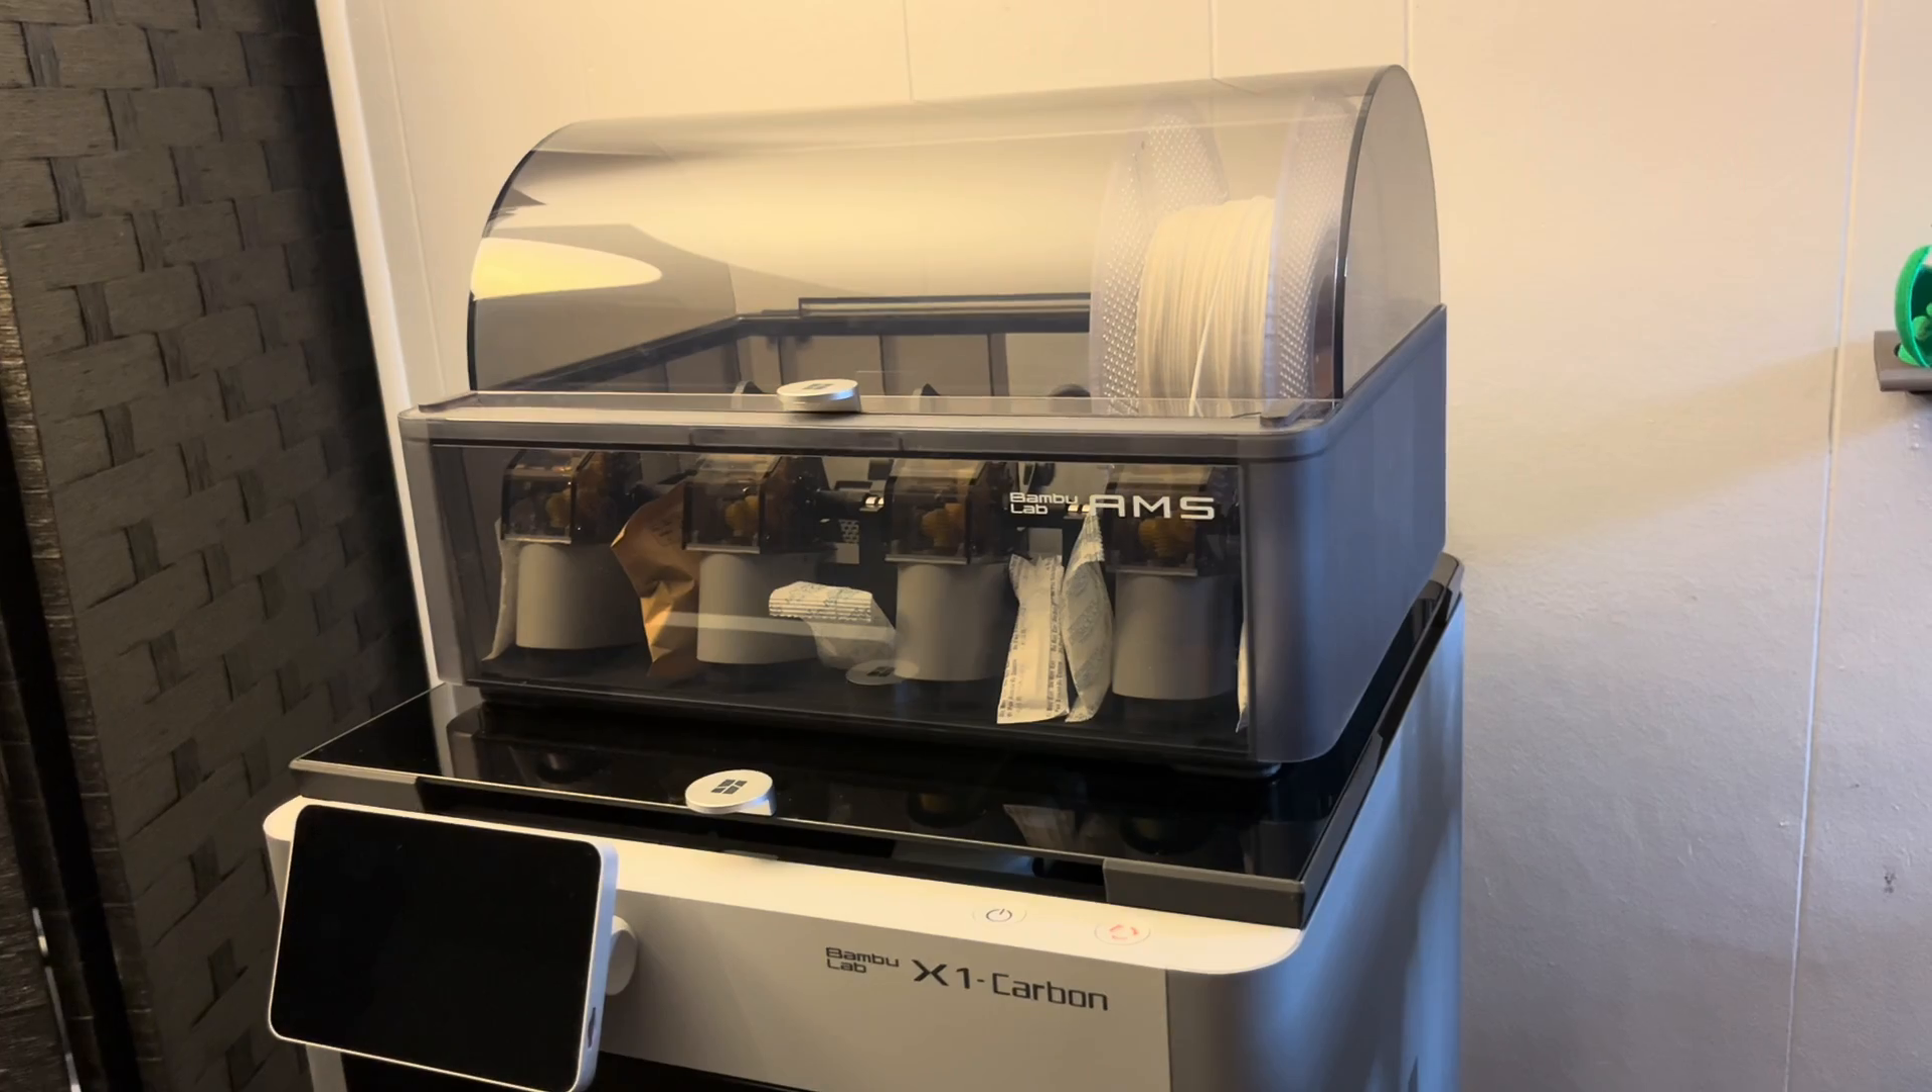All right, I've got the AMS back on top now as well.